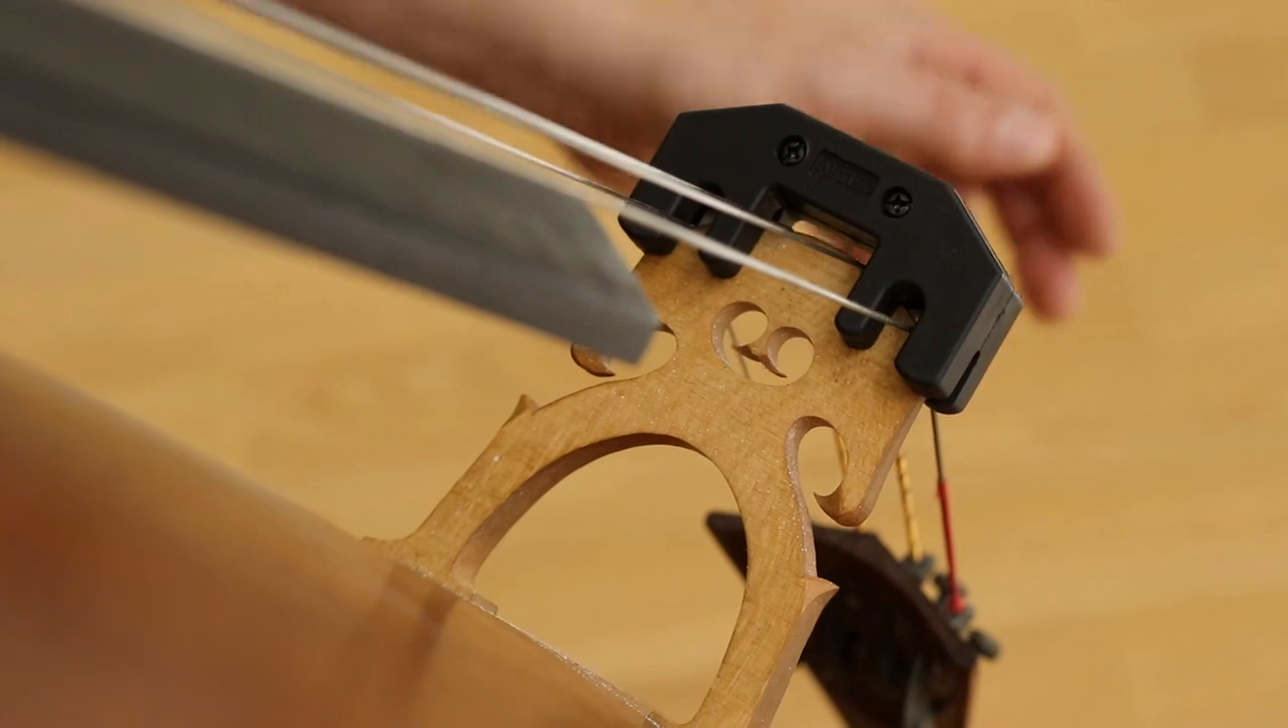Here is the Artino practice mute securely fastened to my bridge.